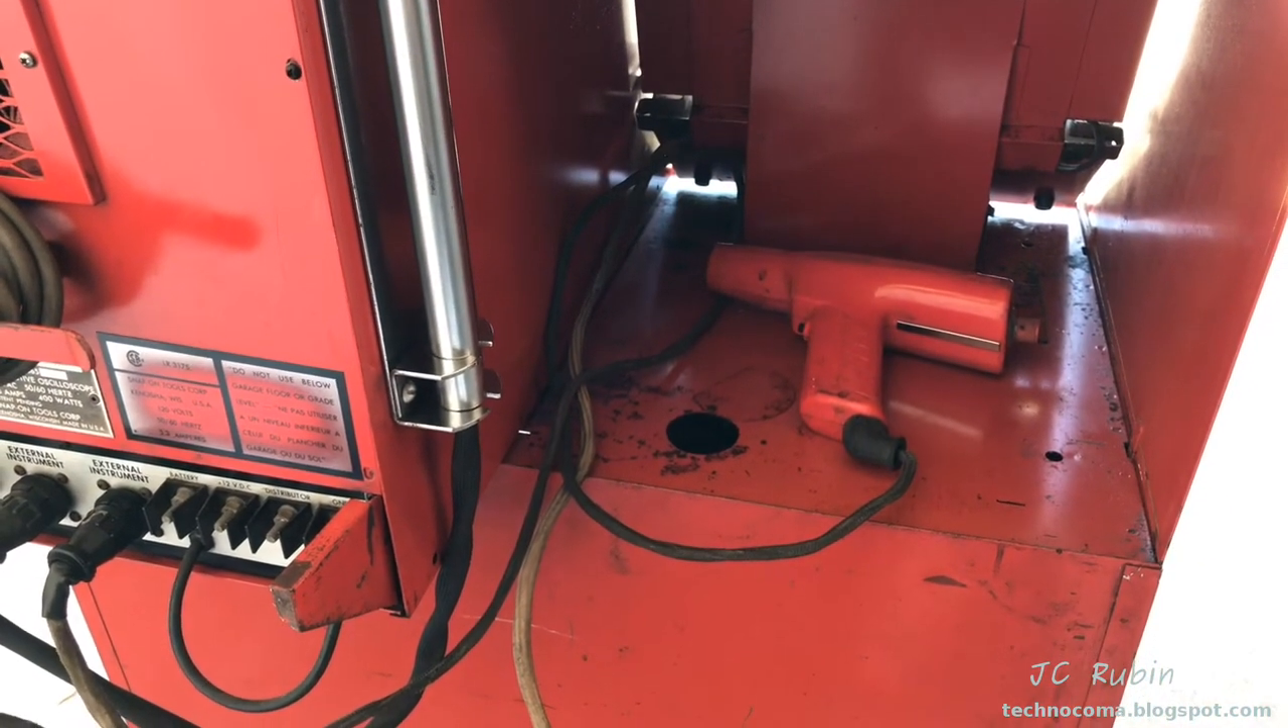I've also connected the timing gun in now that it's been cleaned up. And installed it on location in the back of the cart here where it sits.